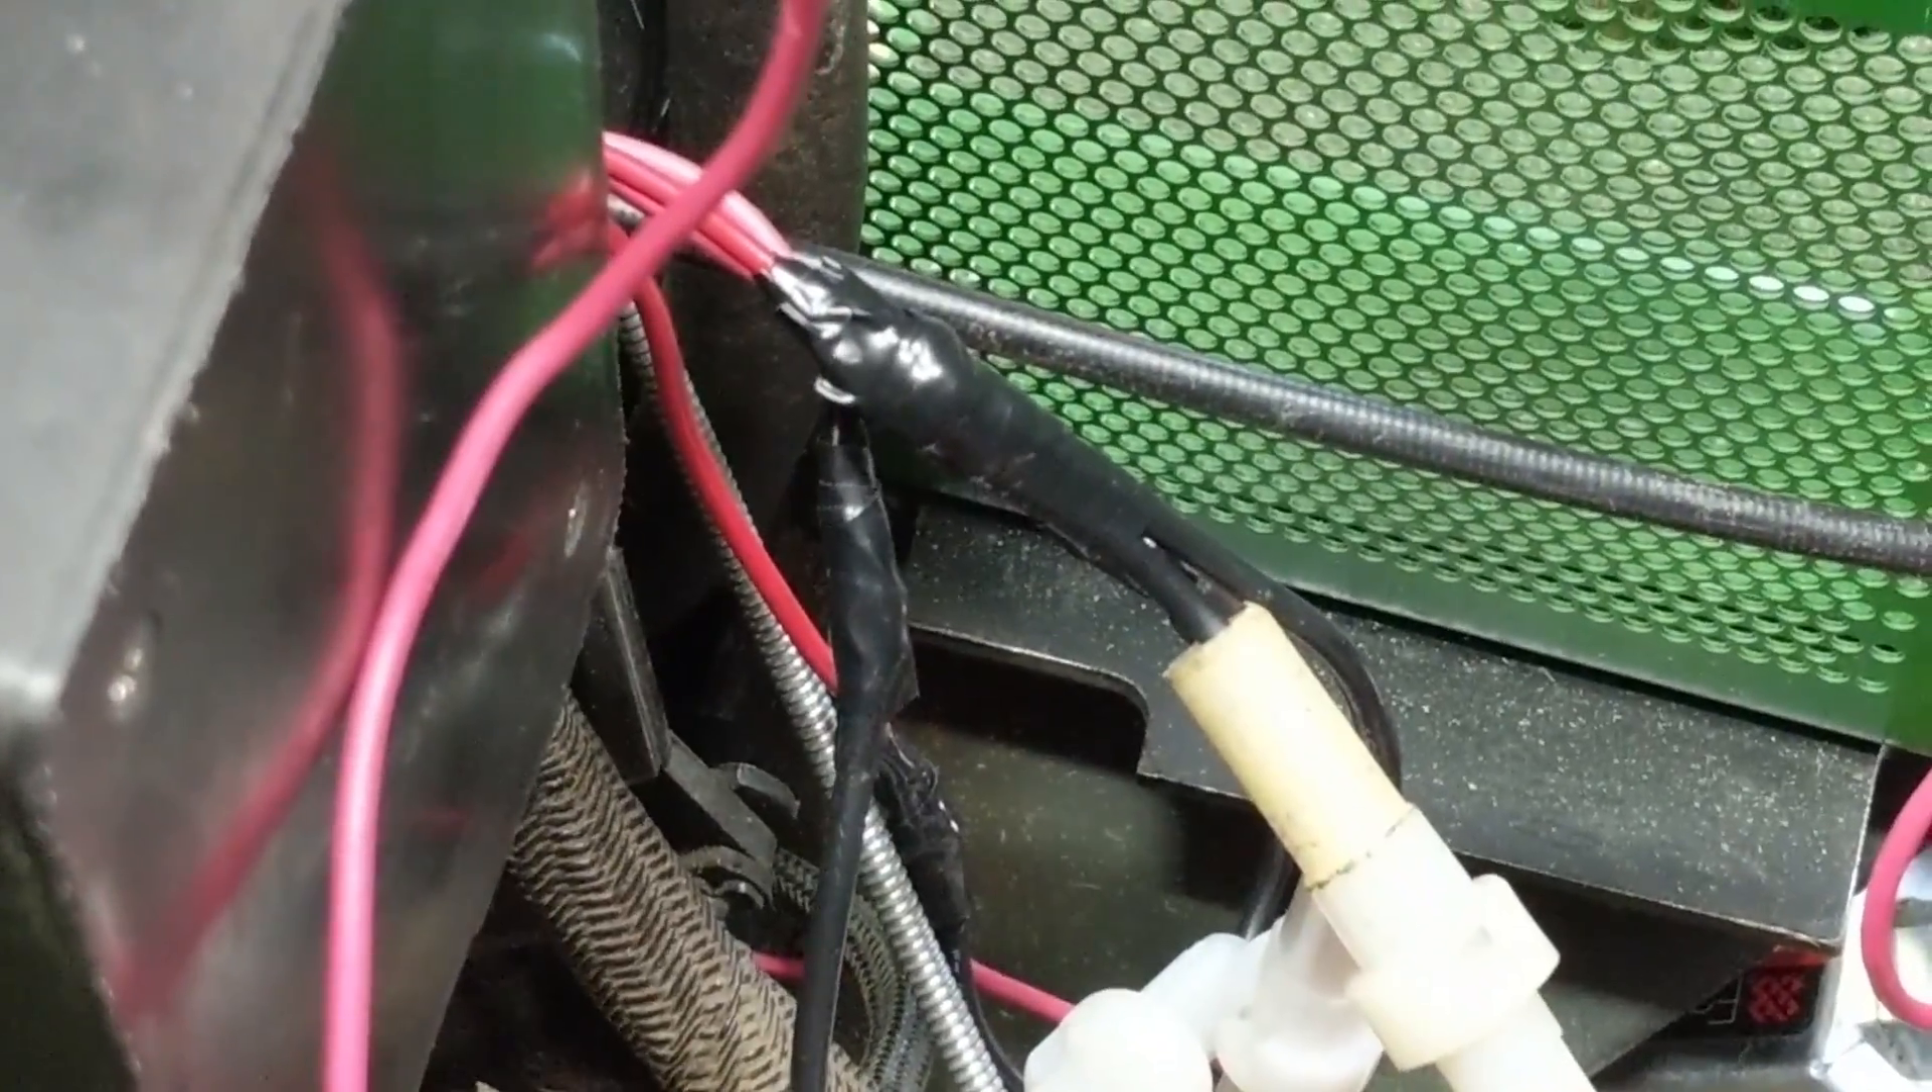Okay, so I ended up wrapping the splice up in quite a bit of electrical tape.